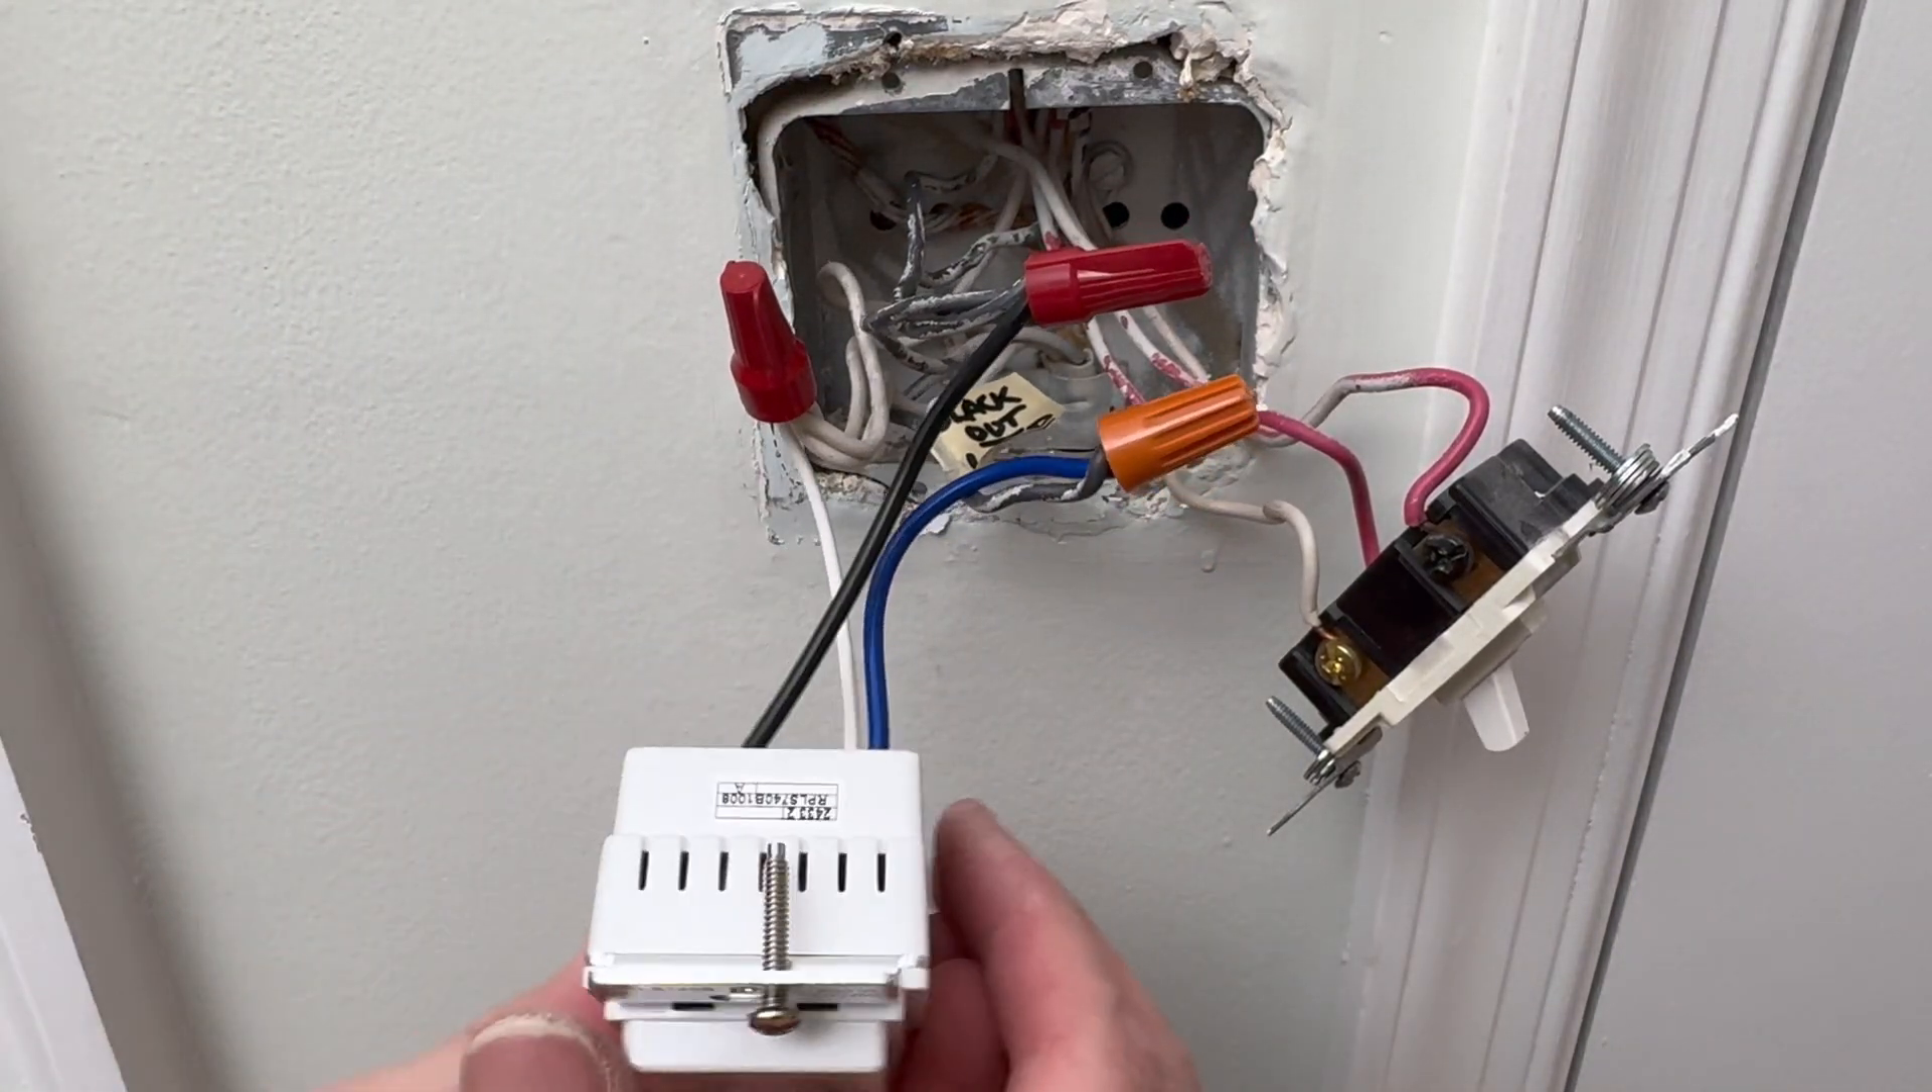Okay, so with the three connections made, we're going to tuck these wire nuts back in to the junction box.